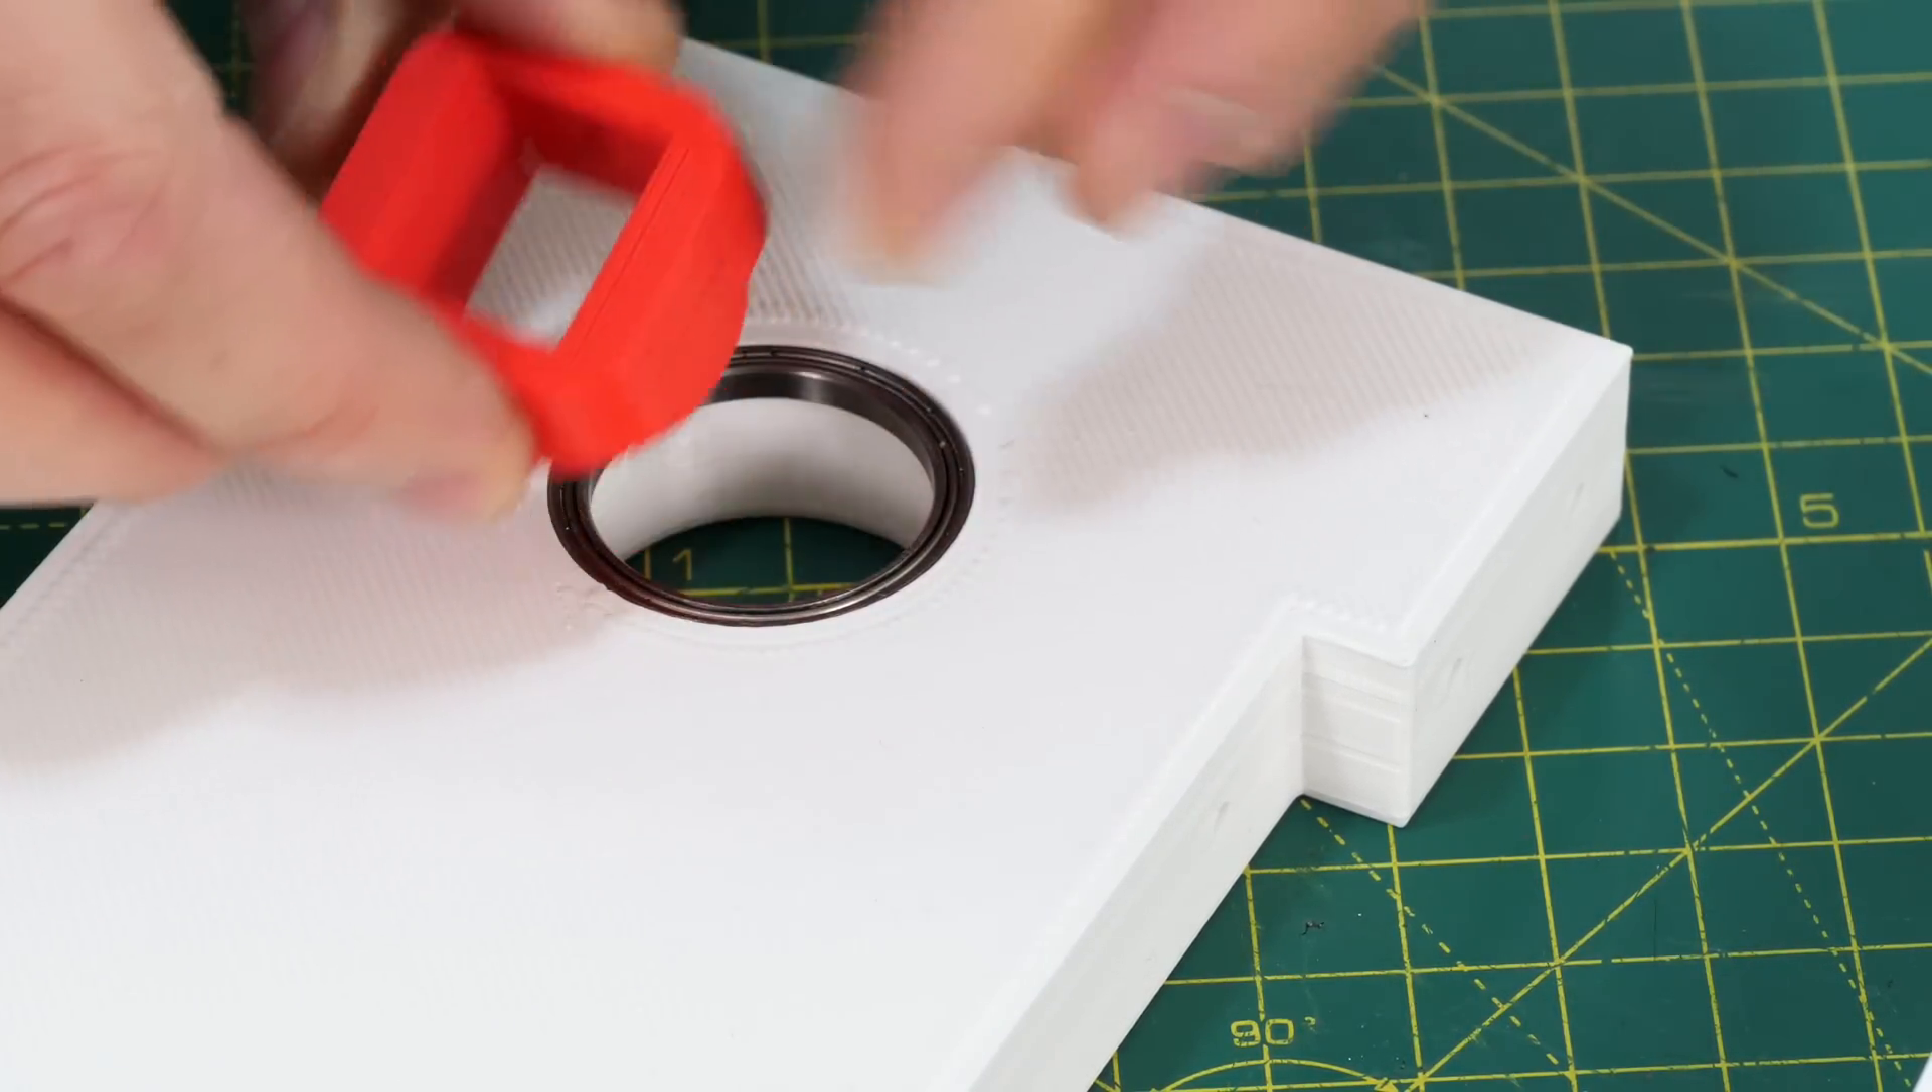I've got a slimline low profile bearing in there and then a 3D printed thing so I can put my square camshaft into a round hole.